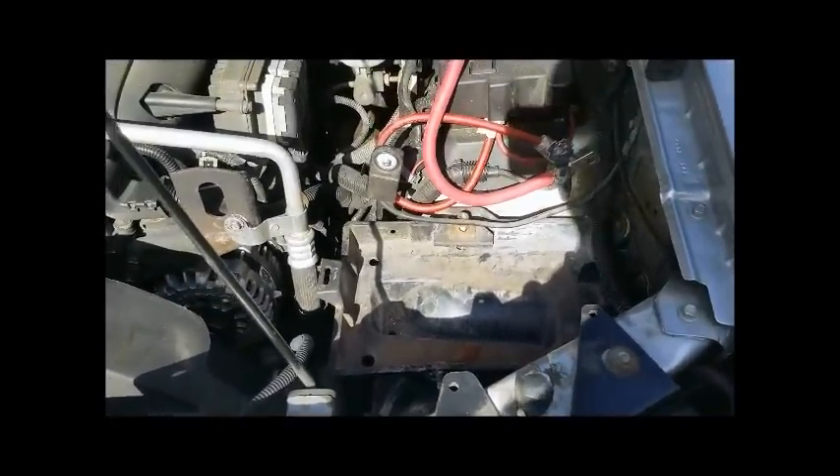All I got left to do is just put the battery in and then we can start her up.